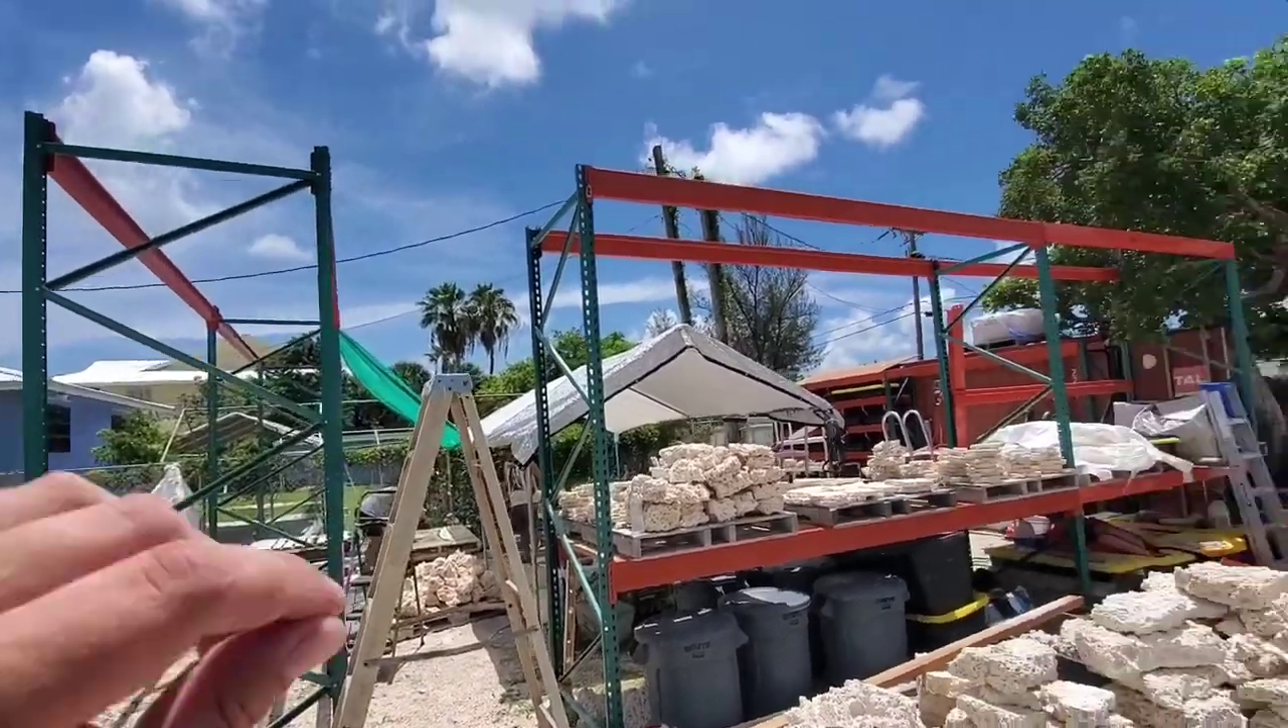Shelf is up guys whoo.